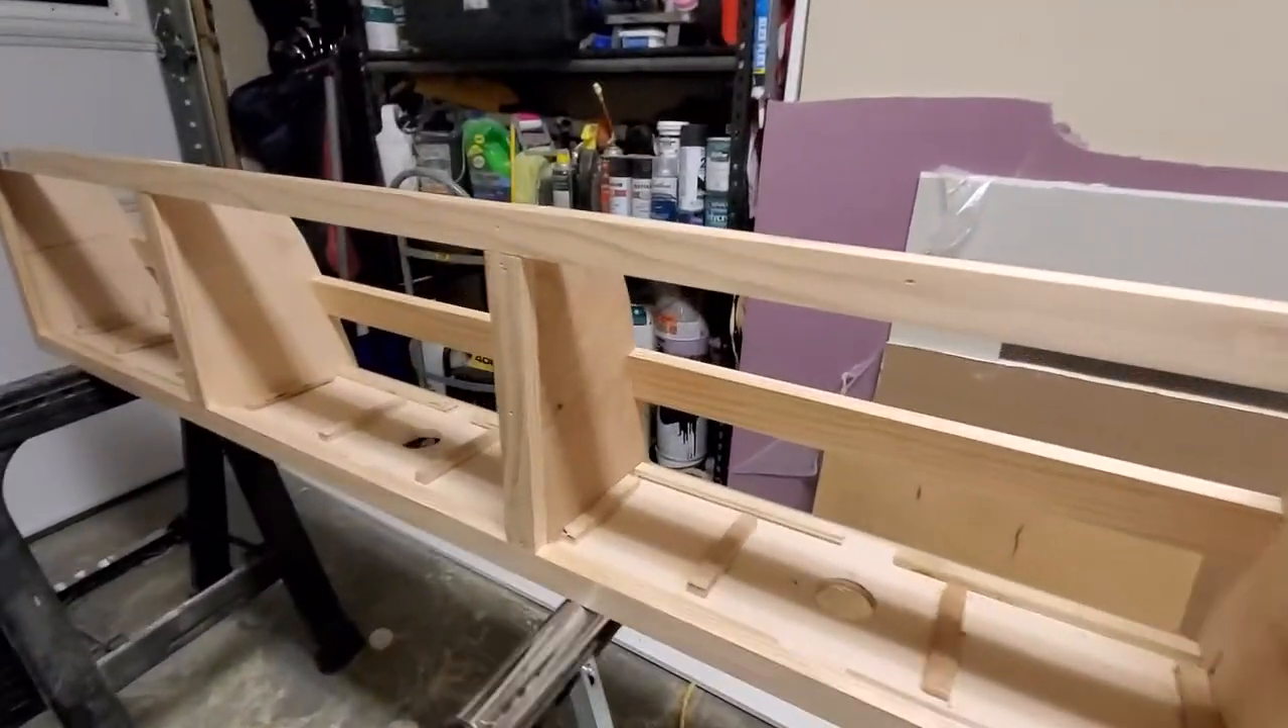And this is what it looks like what it looks like with the face frame attached.